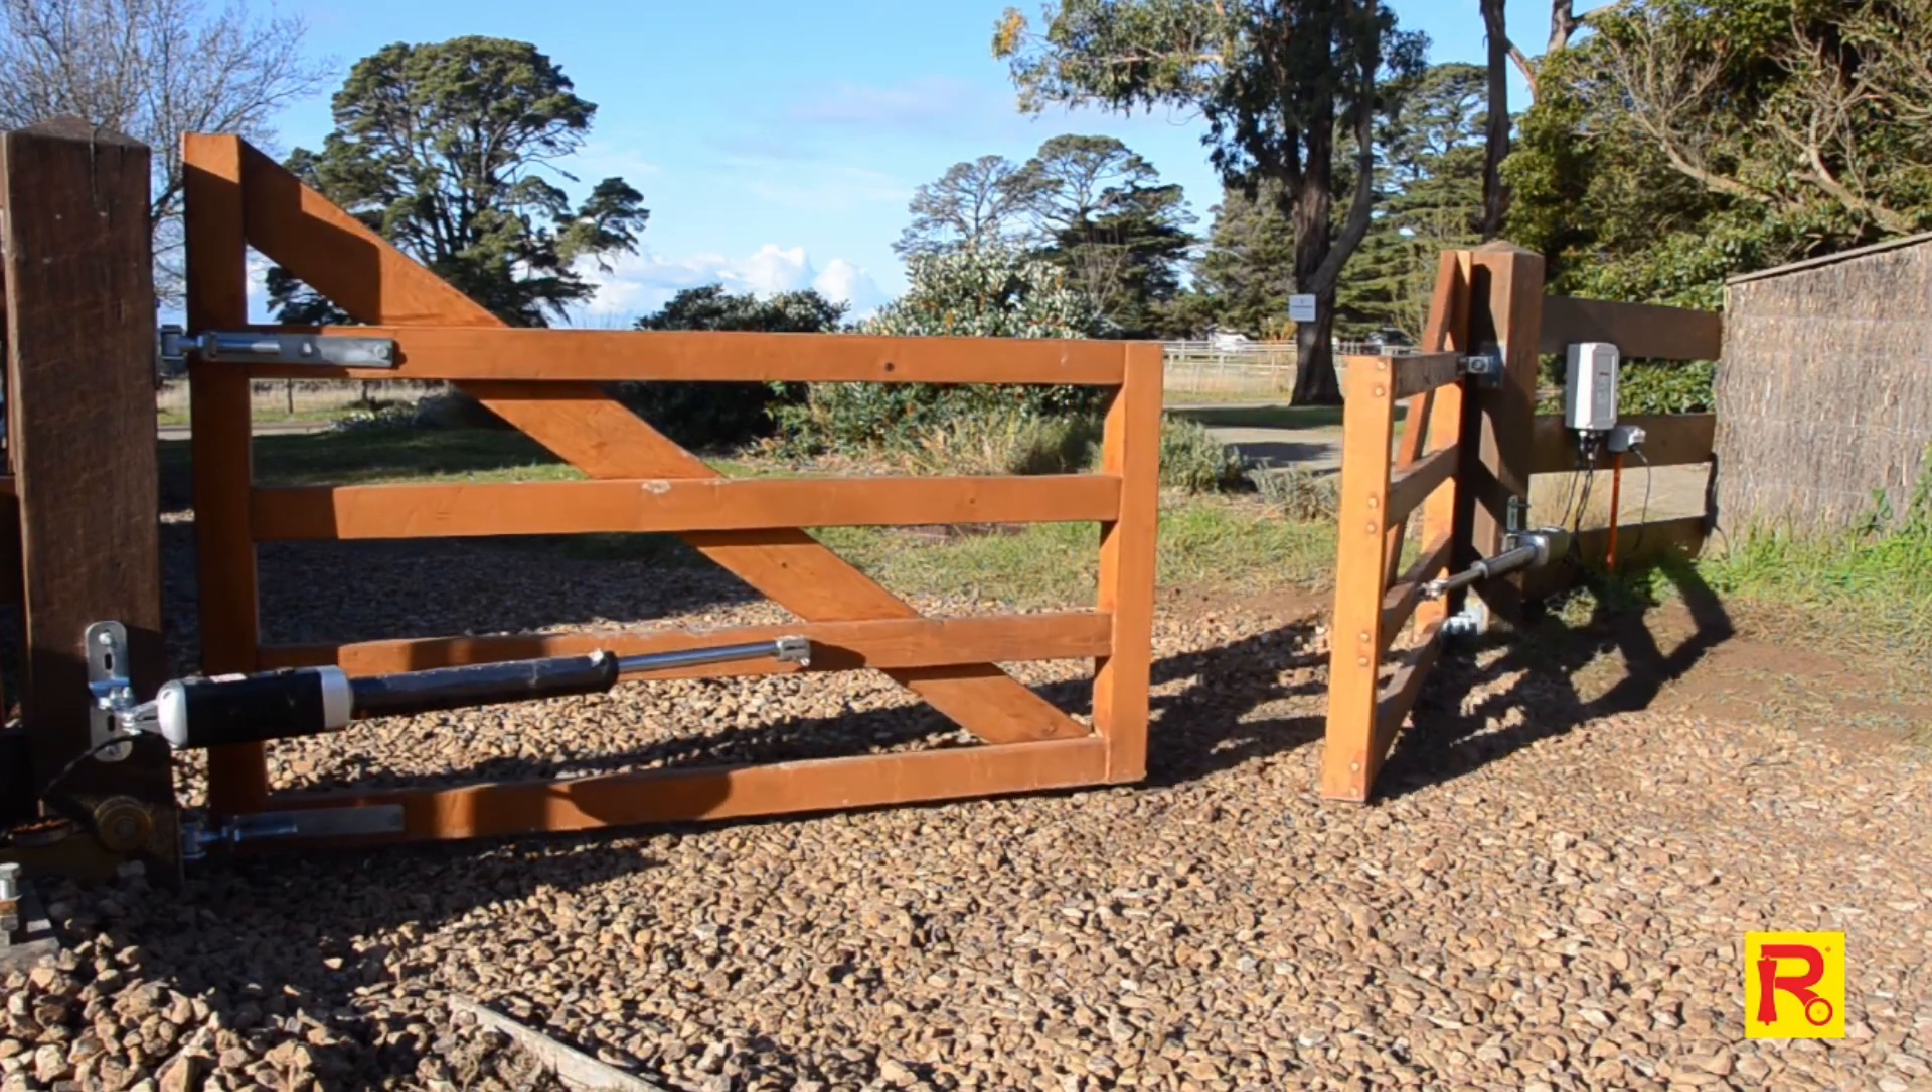You have successfully installed the GTR 058 dual arms swing gate opener.